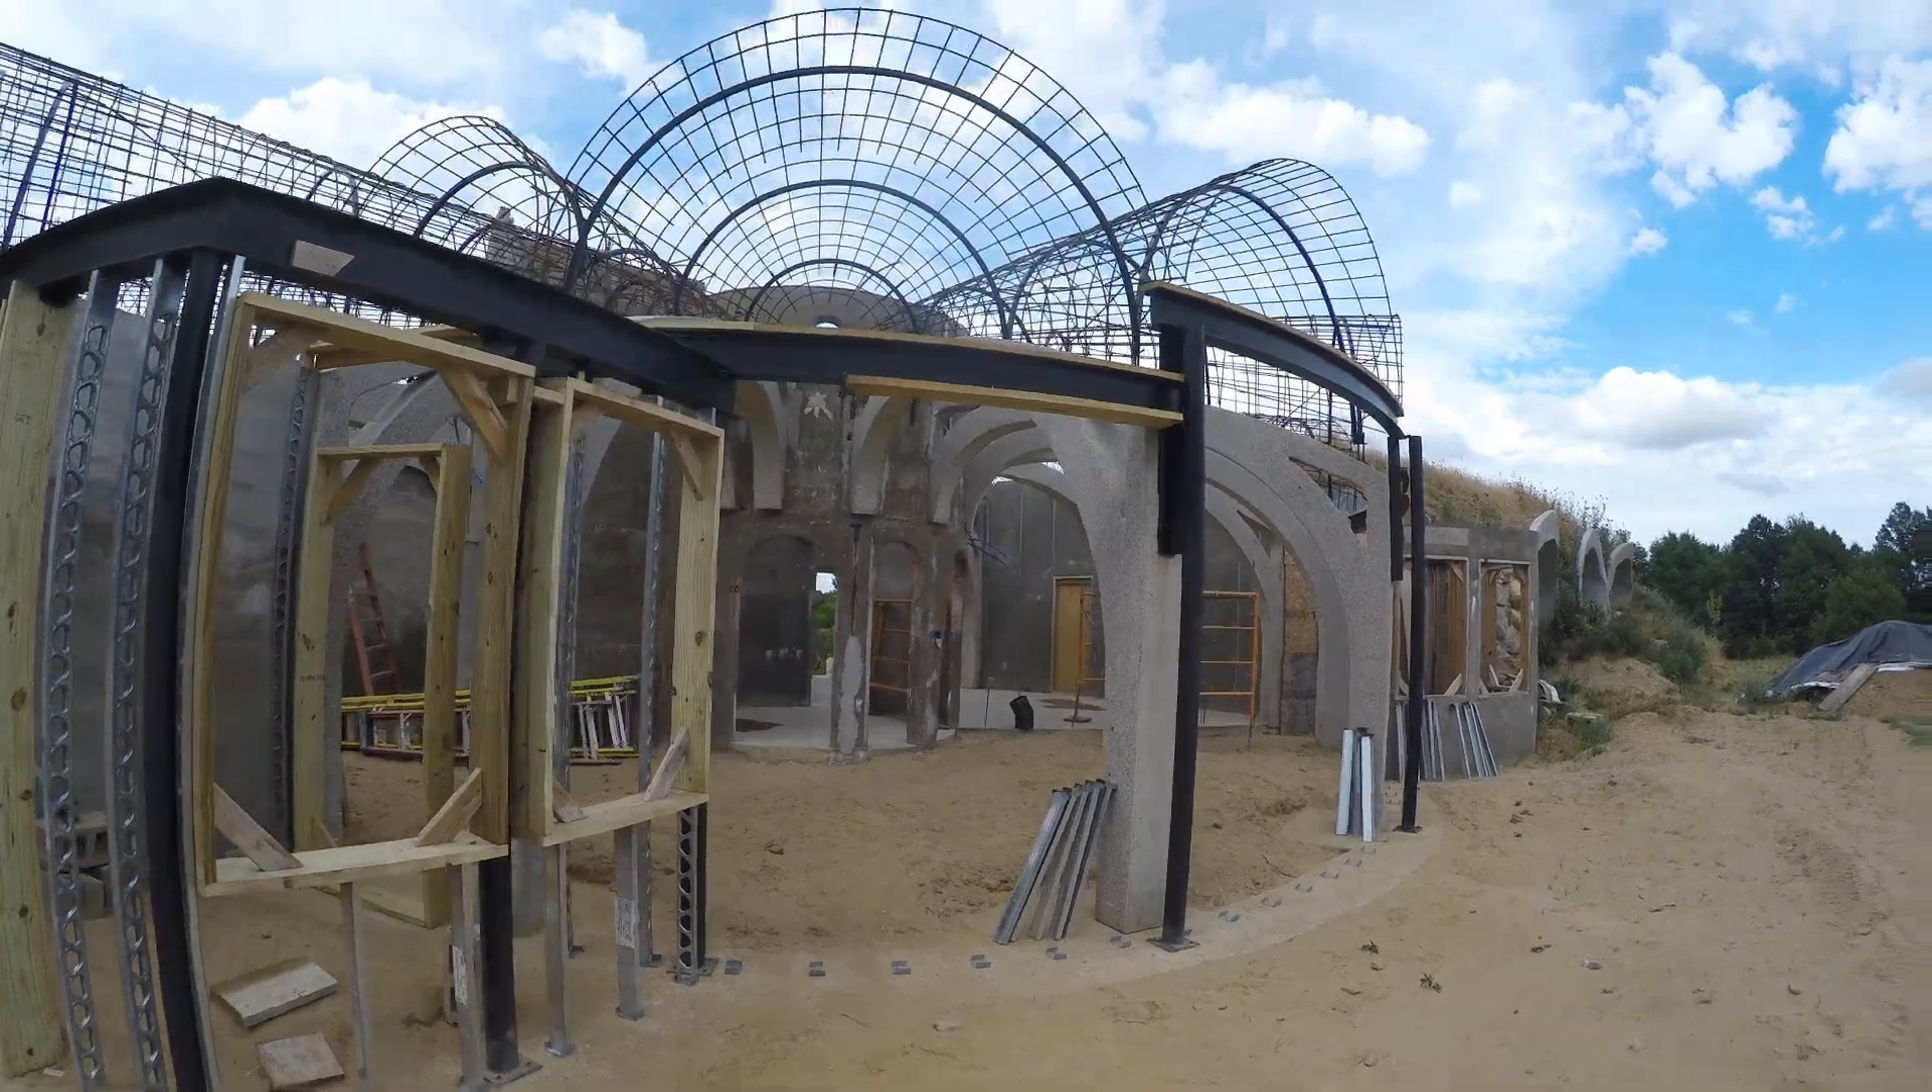You can see the vault steel is up and we are prepping to put in the south wall.